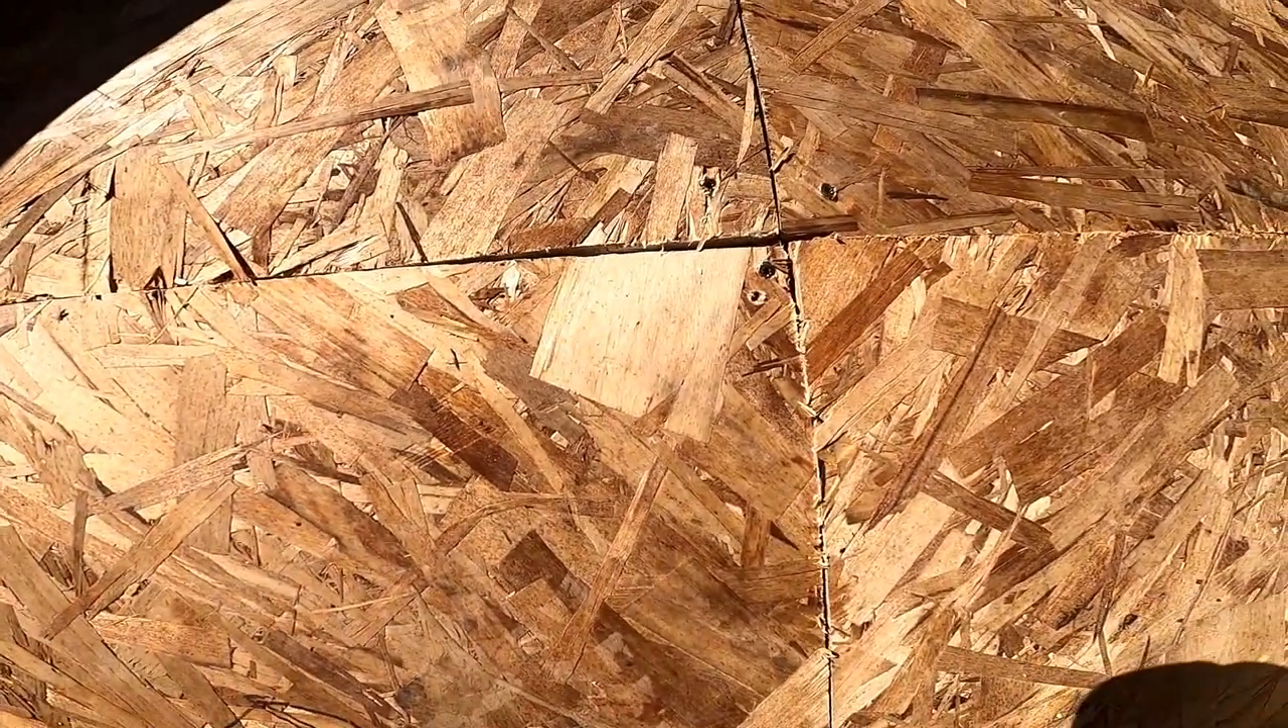But there's a couple of little gaps. I was just using scrap junk plywood. So there's kind of crooked cuts on it.